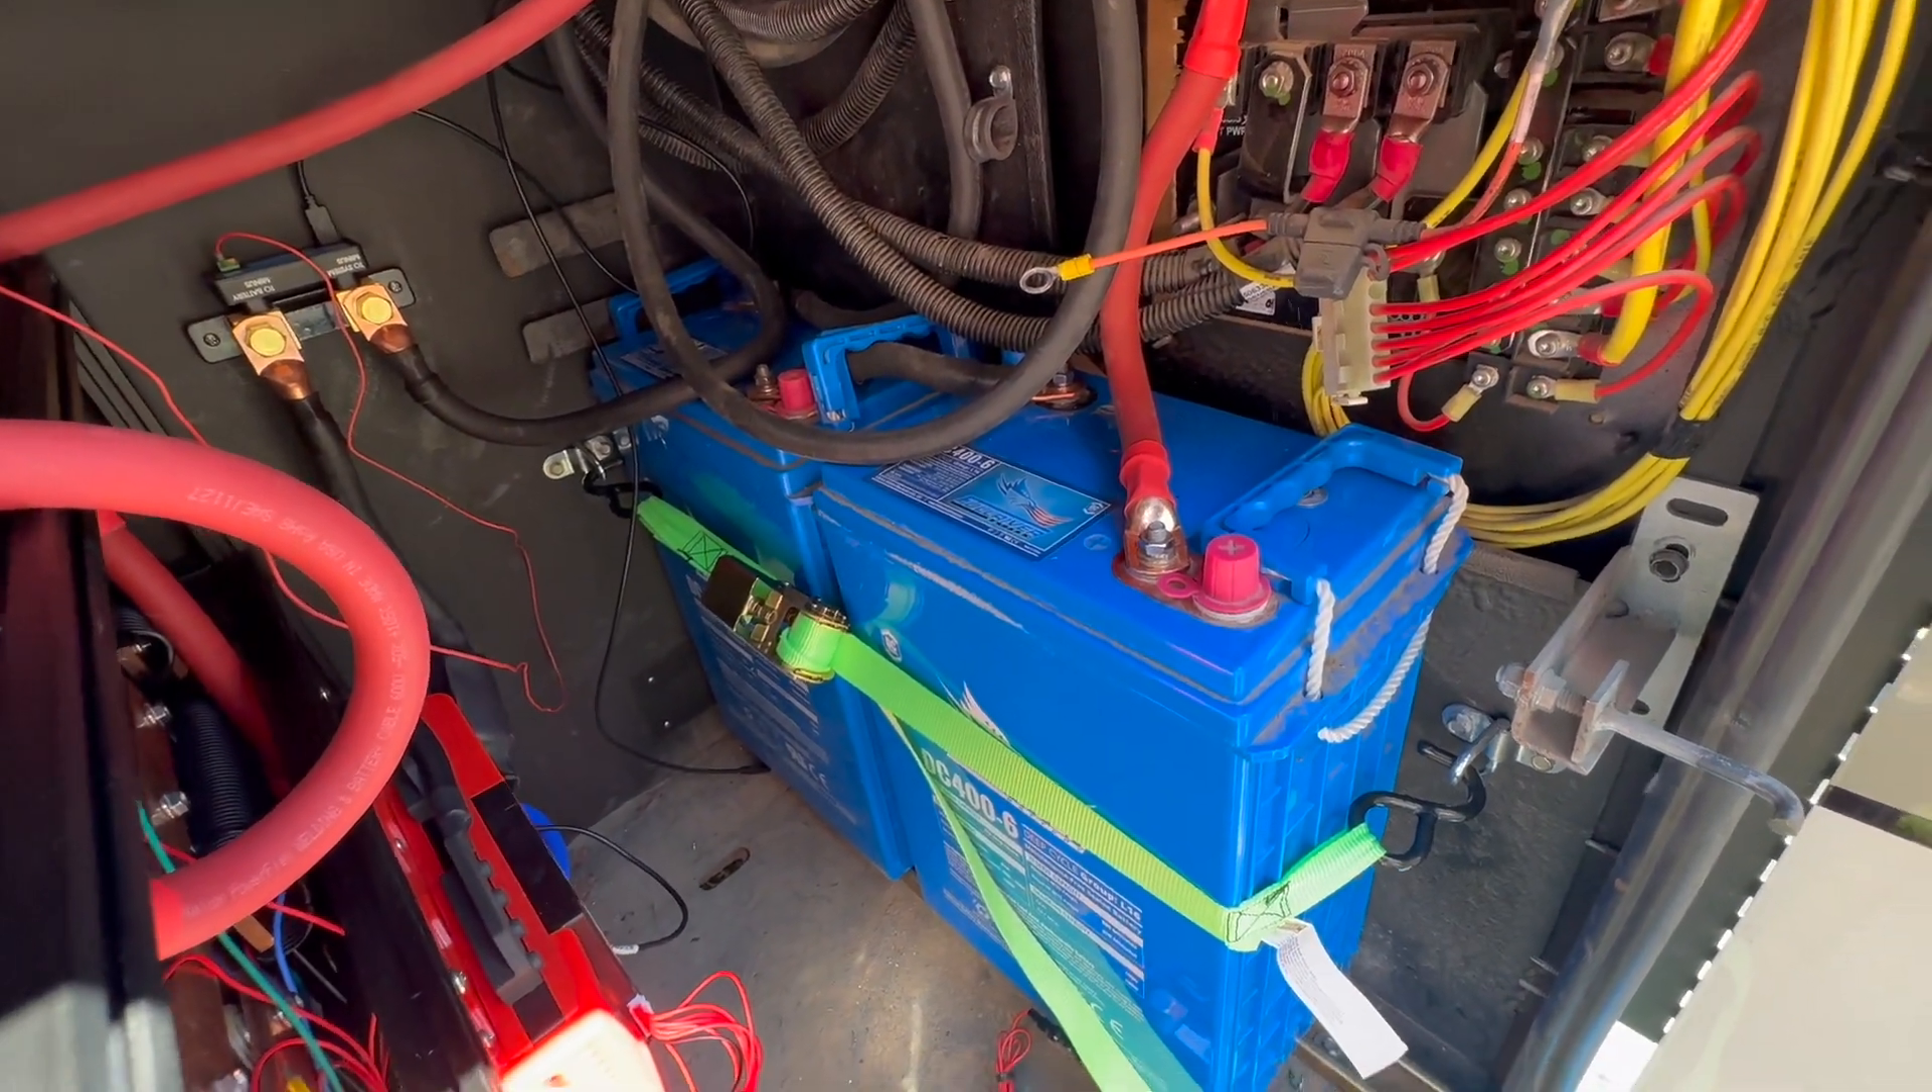As you can see, there's these two giant six volt cells that are already in there.